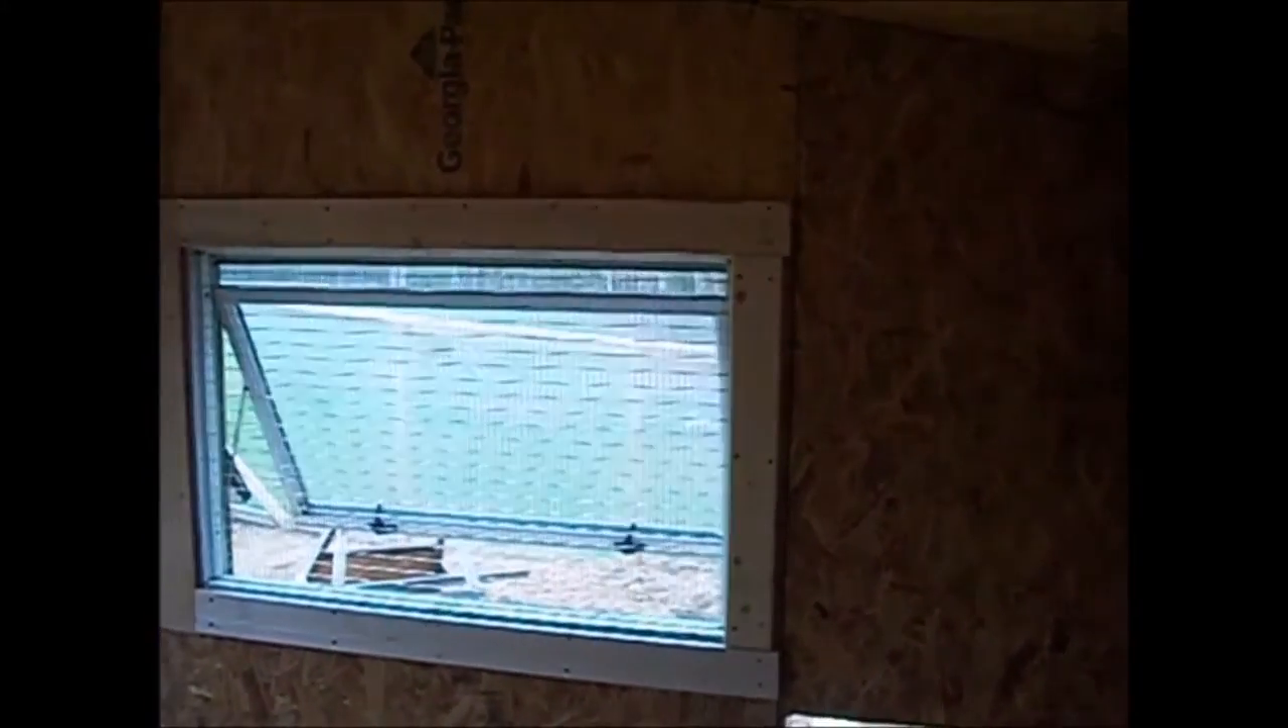Well as you can see we got the molding up on the inside of the double windows and they're all wired up that one's all wired up and molded and we're just about ready for paint.